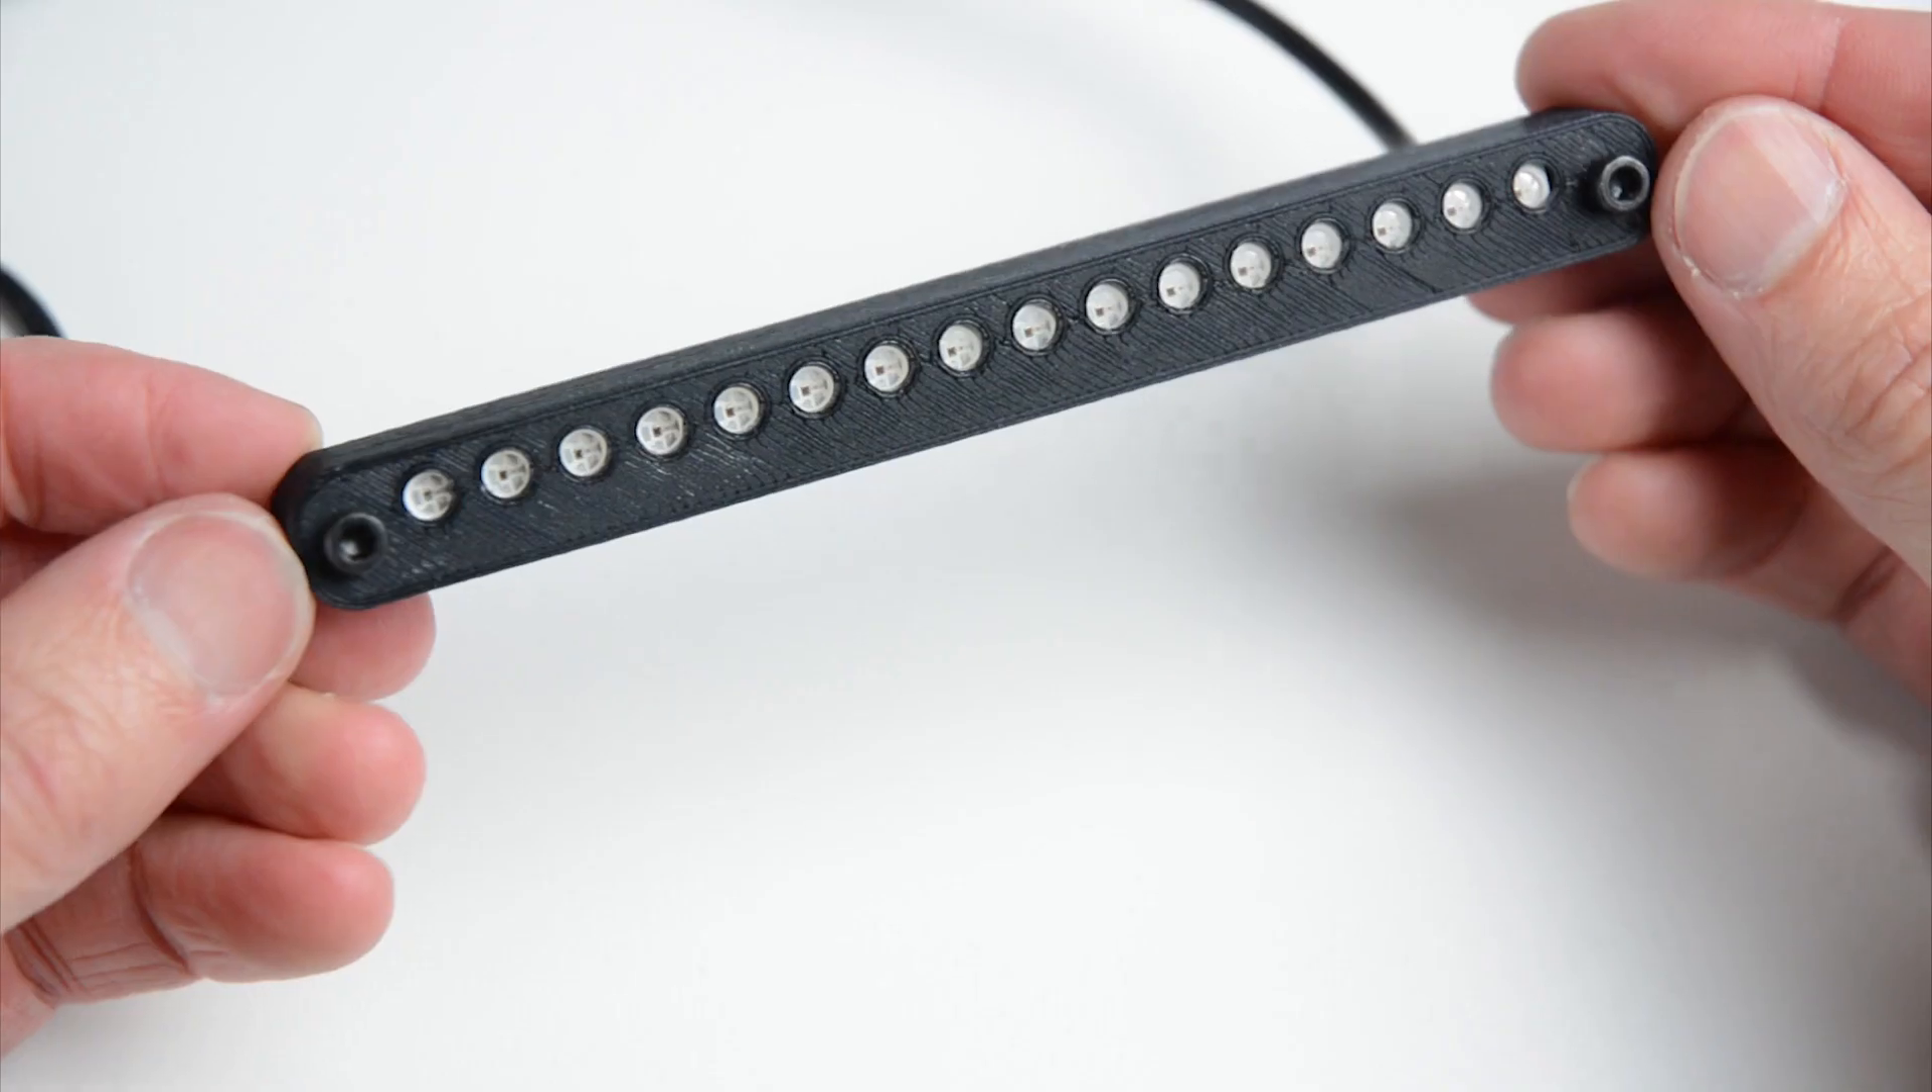At this stage the case is closed and ready to be mounted.